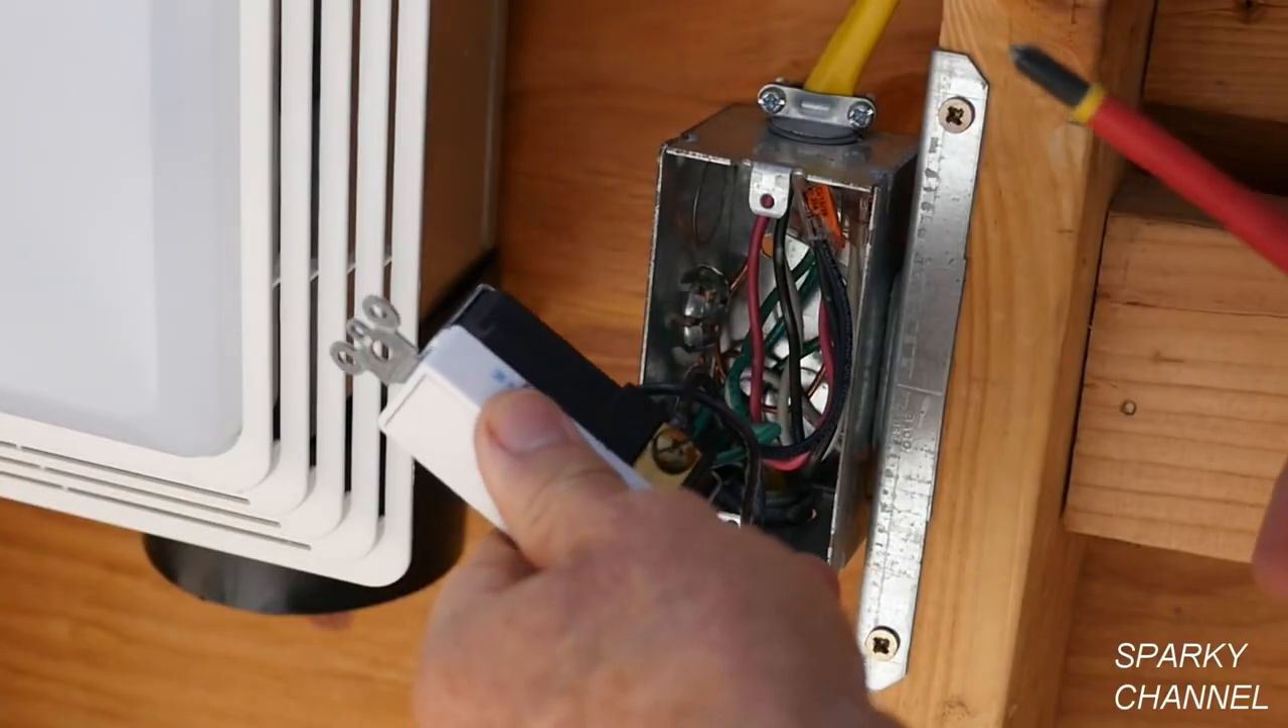So here we have the switch pulled out.